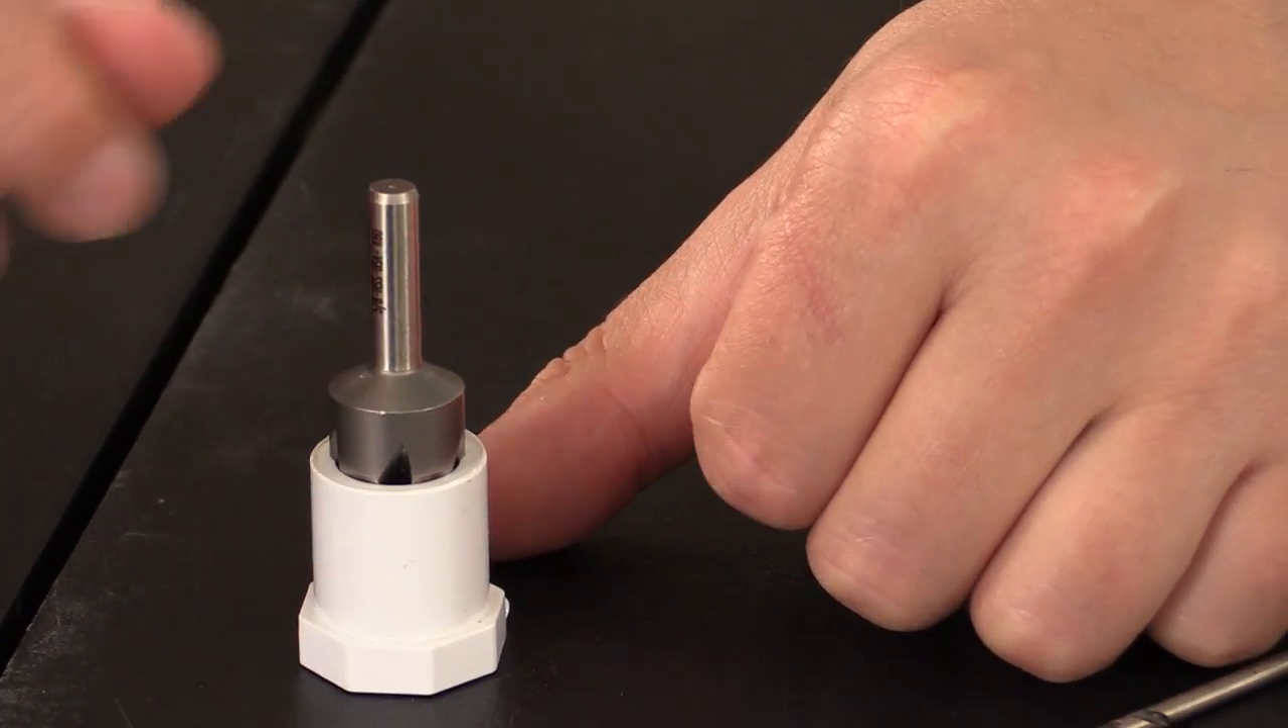The bit, as you see, just sits right into the end of this plug. And by setting in there, and because of the angle on this, it self -centers itself. So, it is self -centered into this plug.